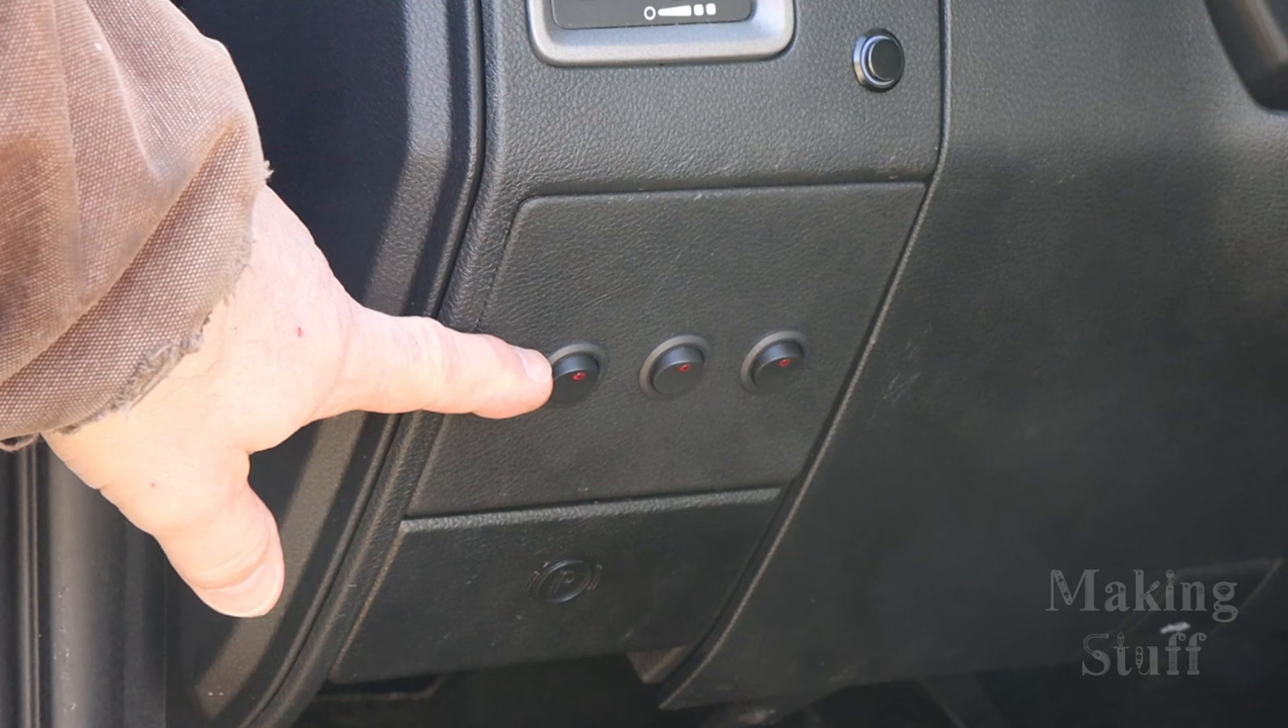I installed all three switches for my lights right here on this panel above the parking brake release.